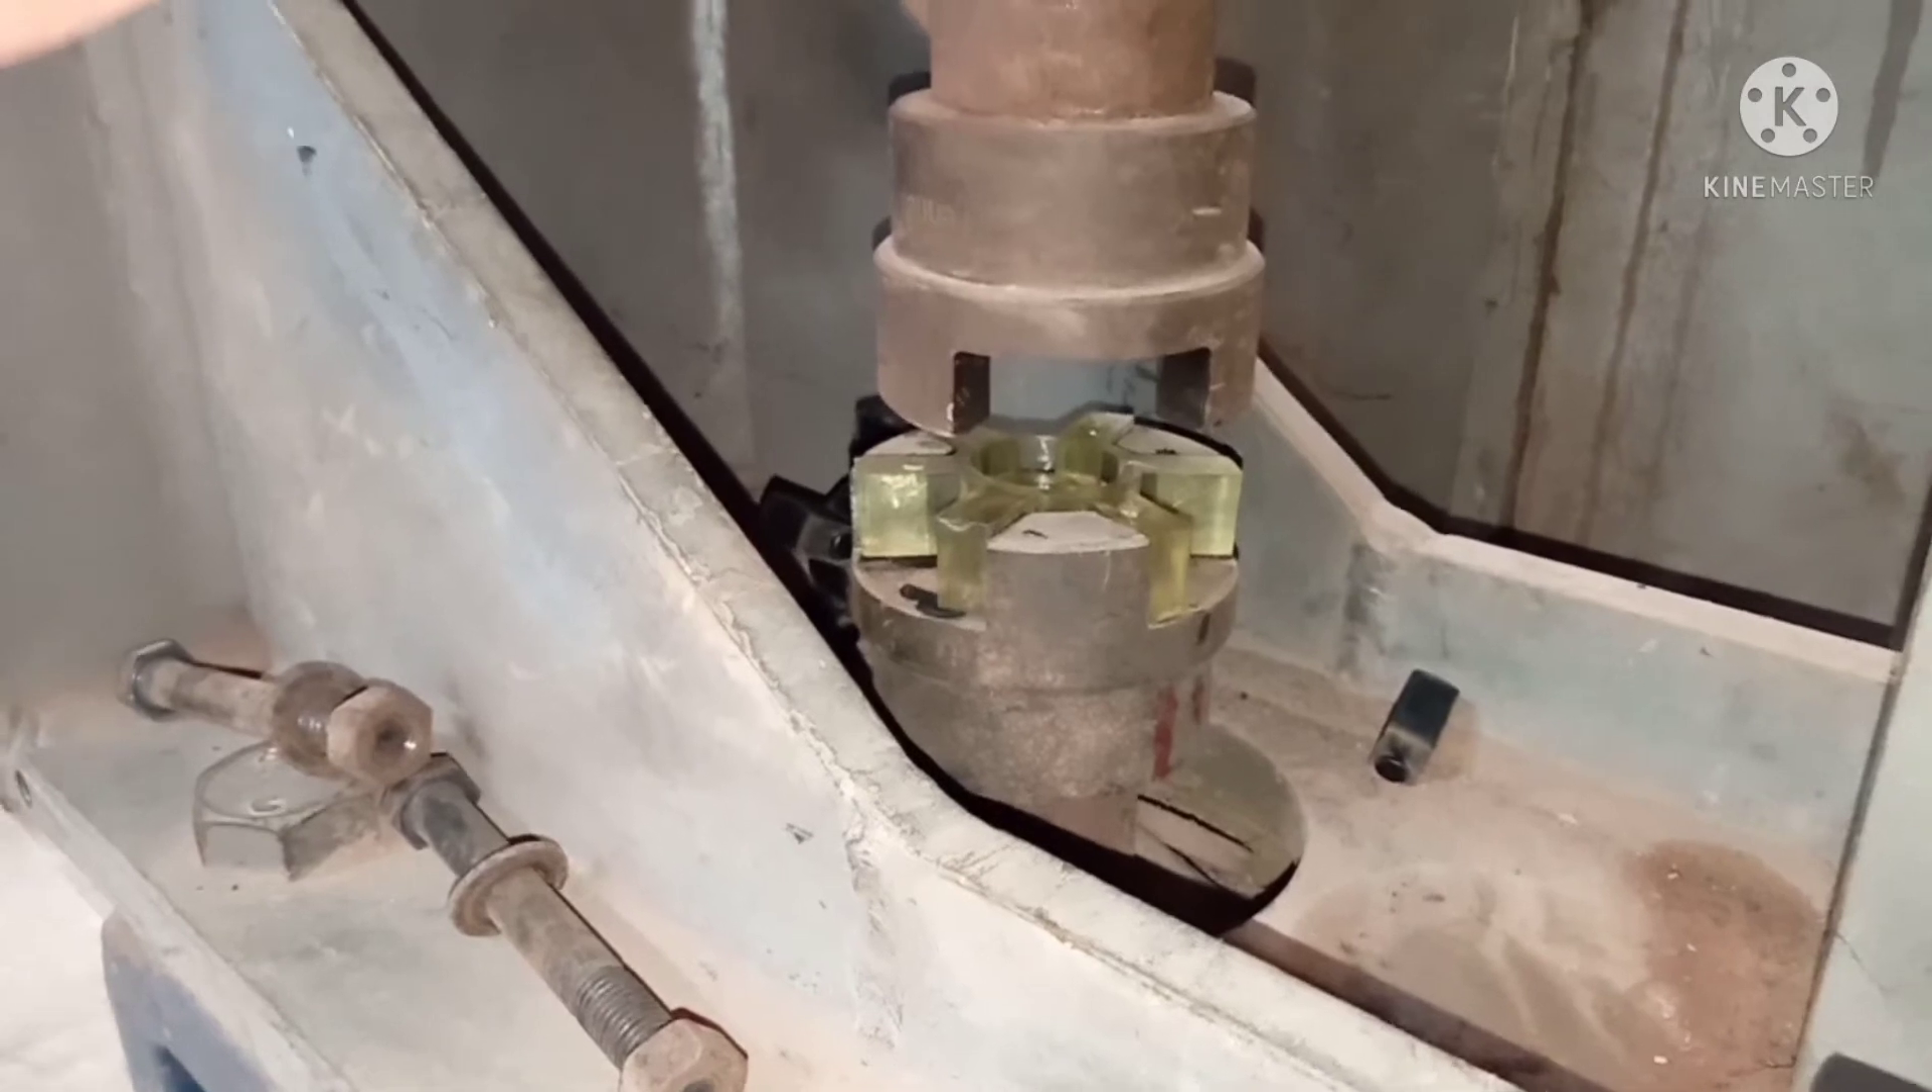अभी नए वाला spider जो गयर का coupling है गयर बॉक्स का coupling है उसमें fix कर दिये हैं।